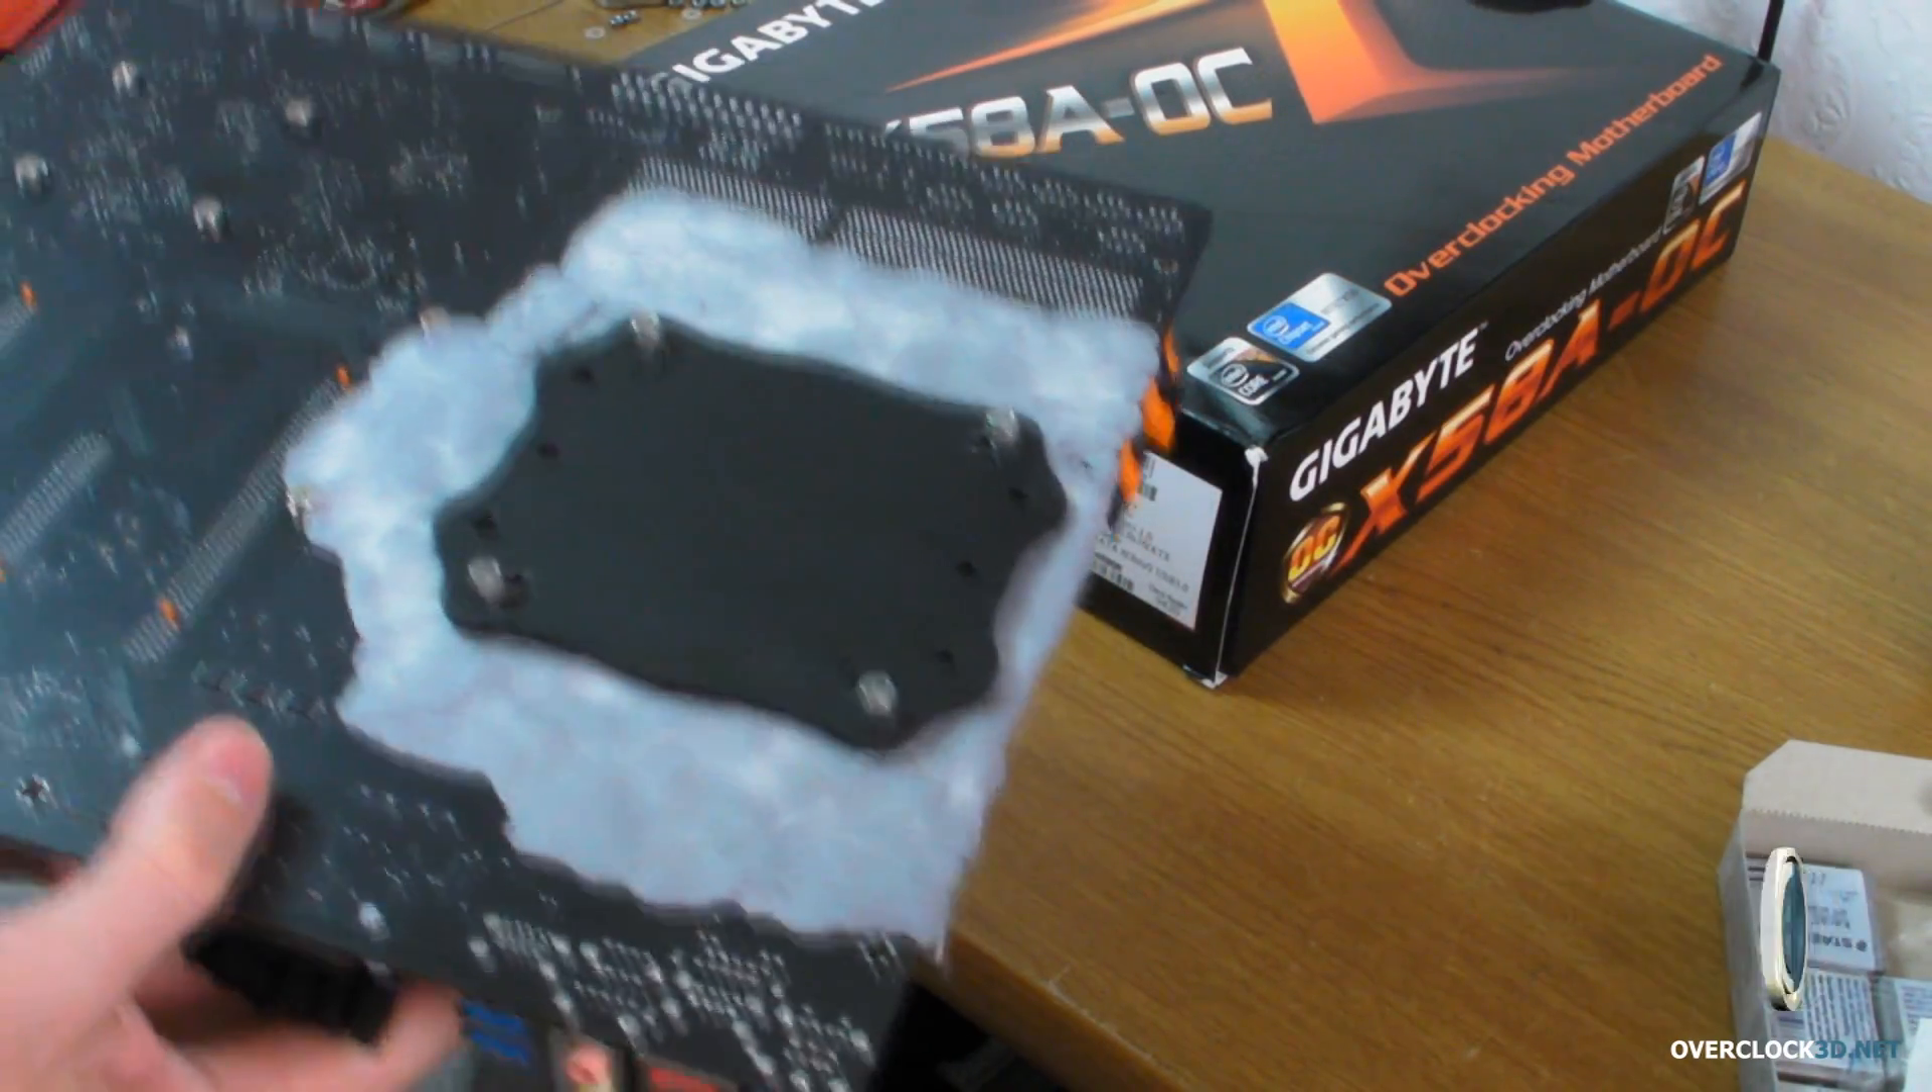Right then guys, we've got the back plate on. We've got all the putty on or as much as I'm going to put on, in and around.